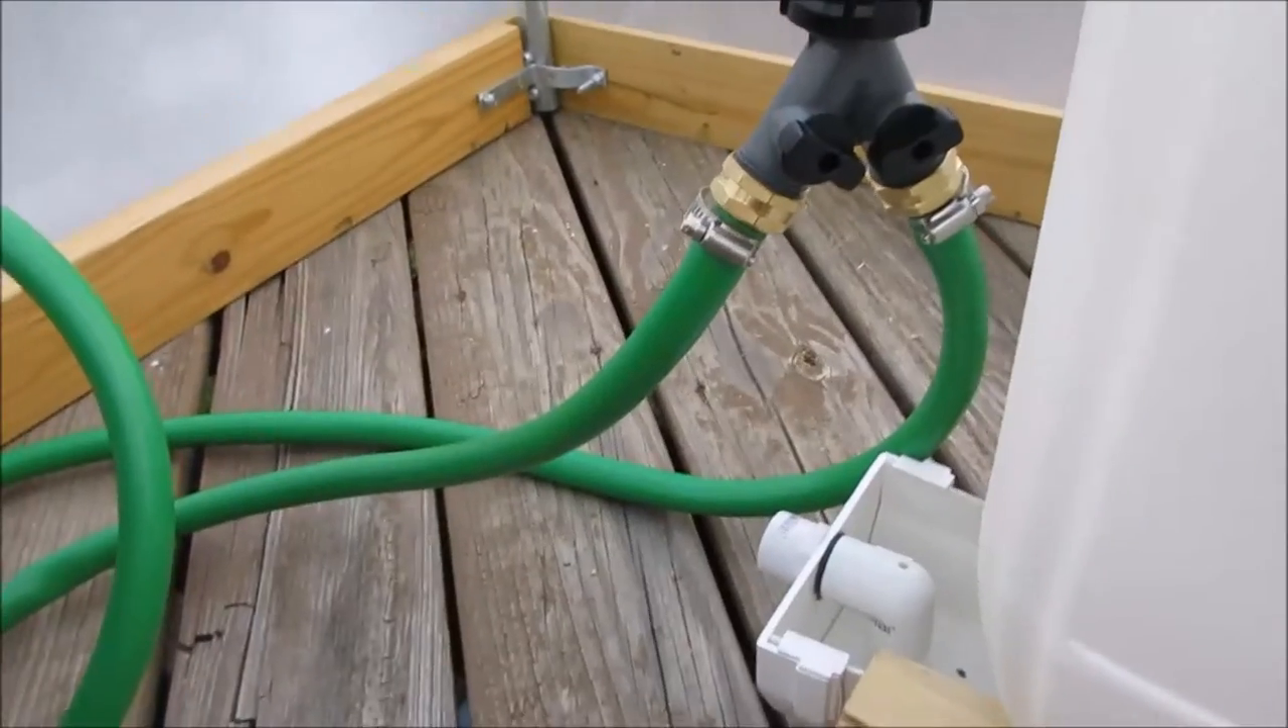On each end I put two female hose adapters on and clamped them down. Now you see I put both ends of the hose on the Y. They're run through into the storage tank.